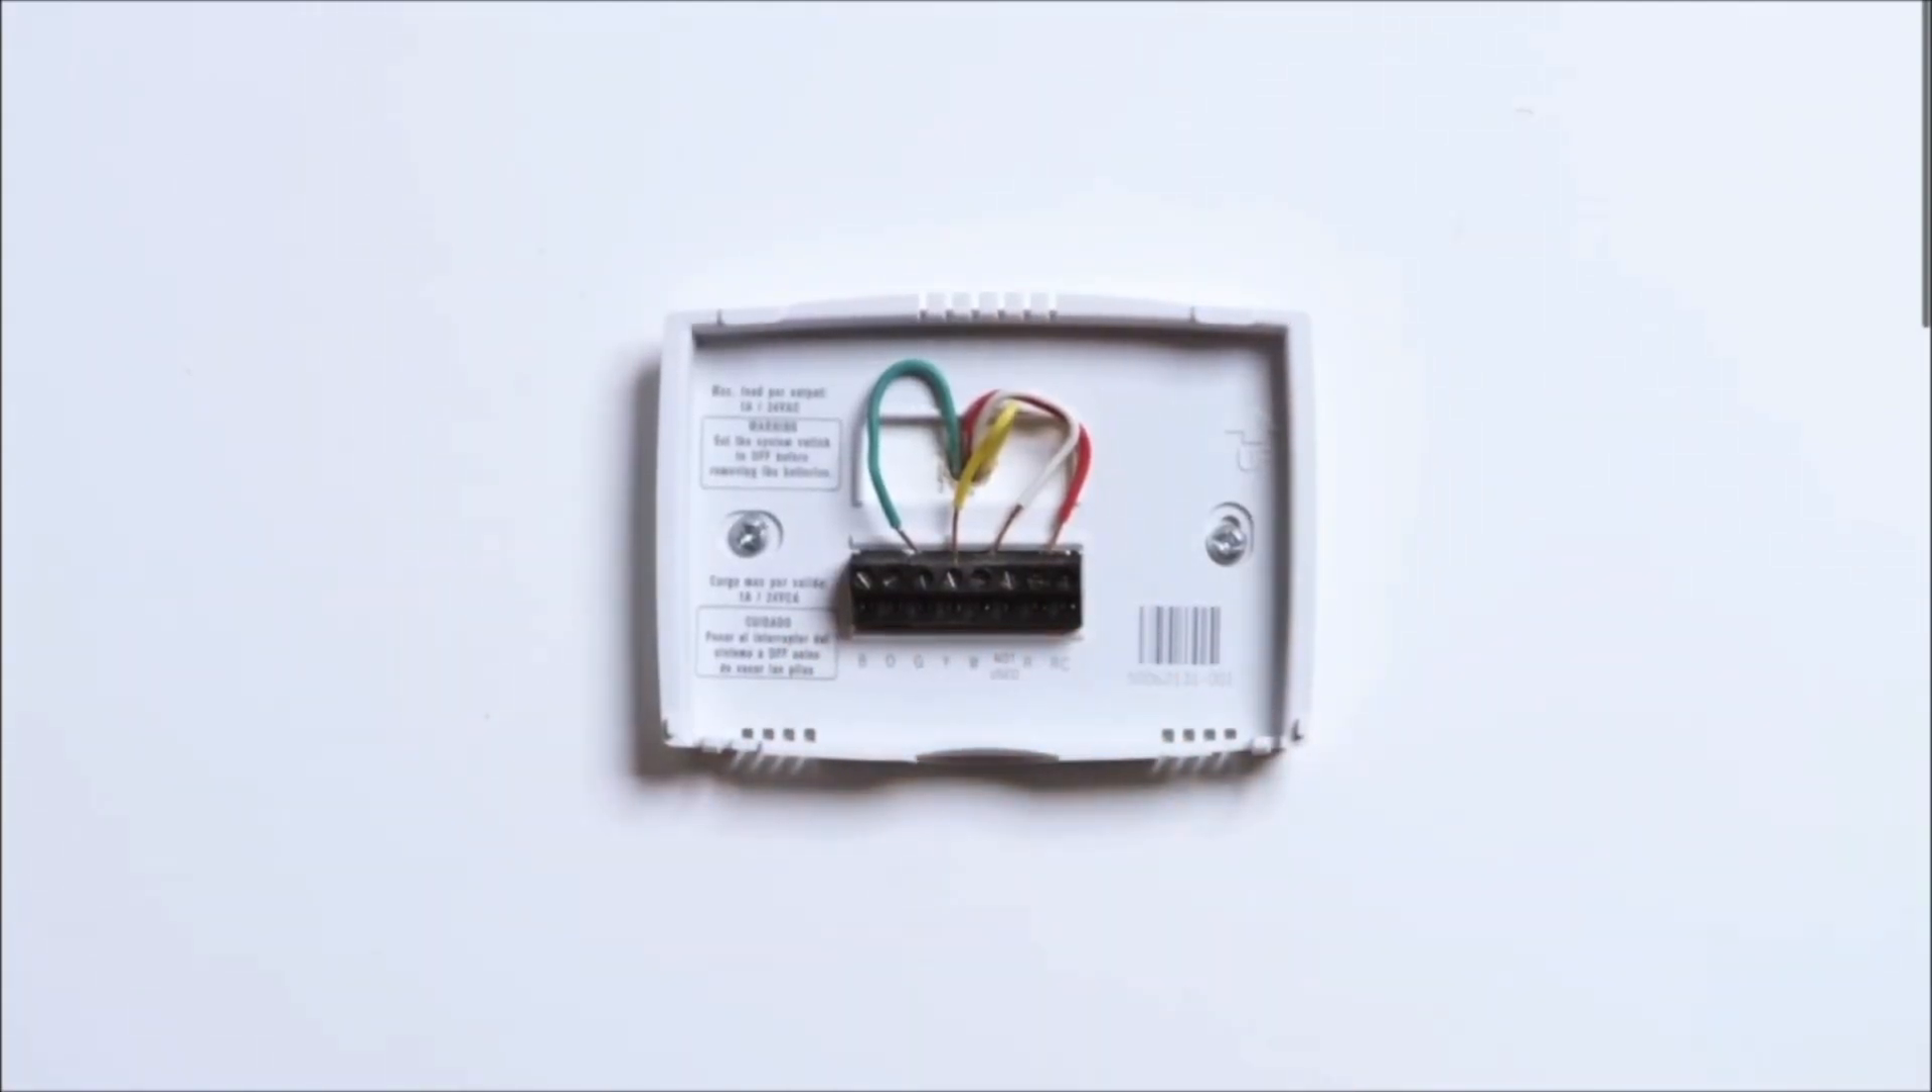You should now see wires coming from your wall into the thermostat's terminals.